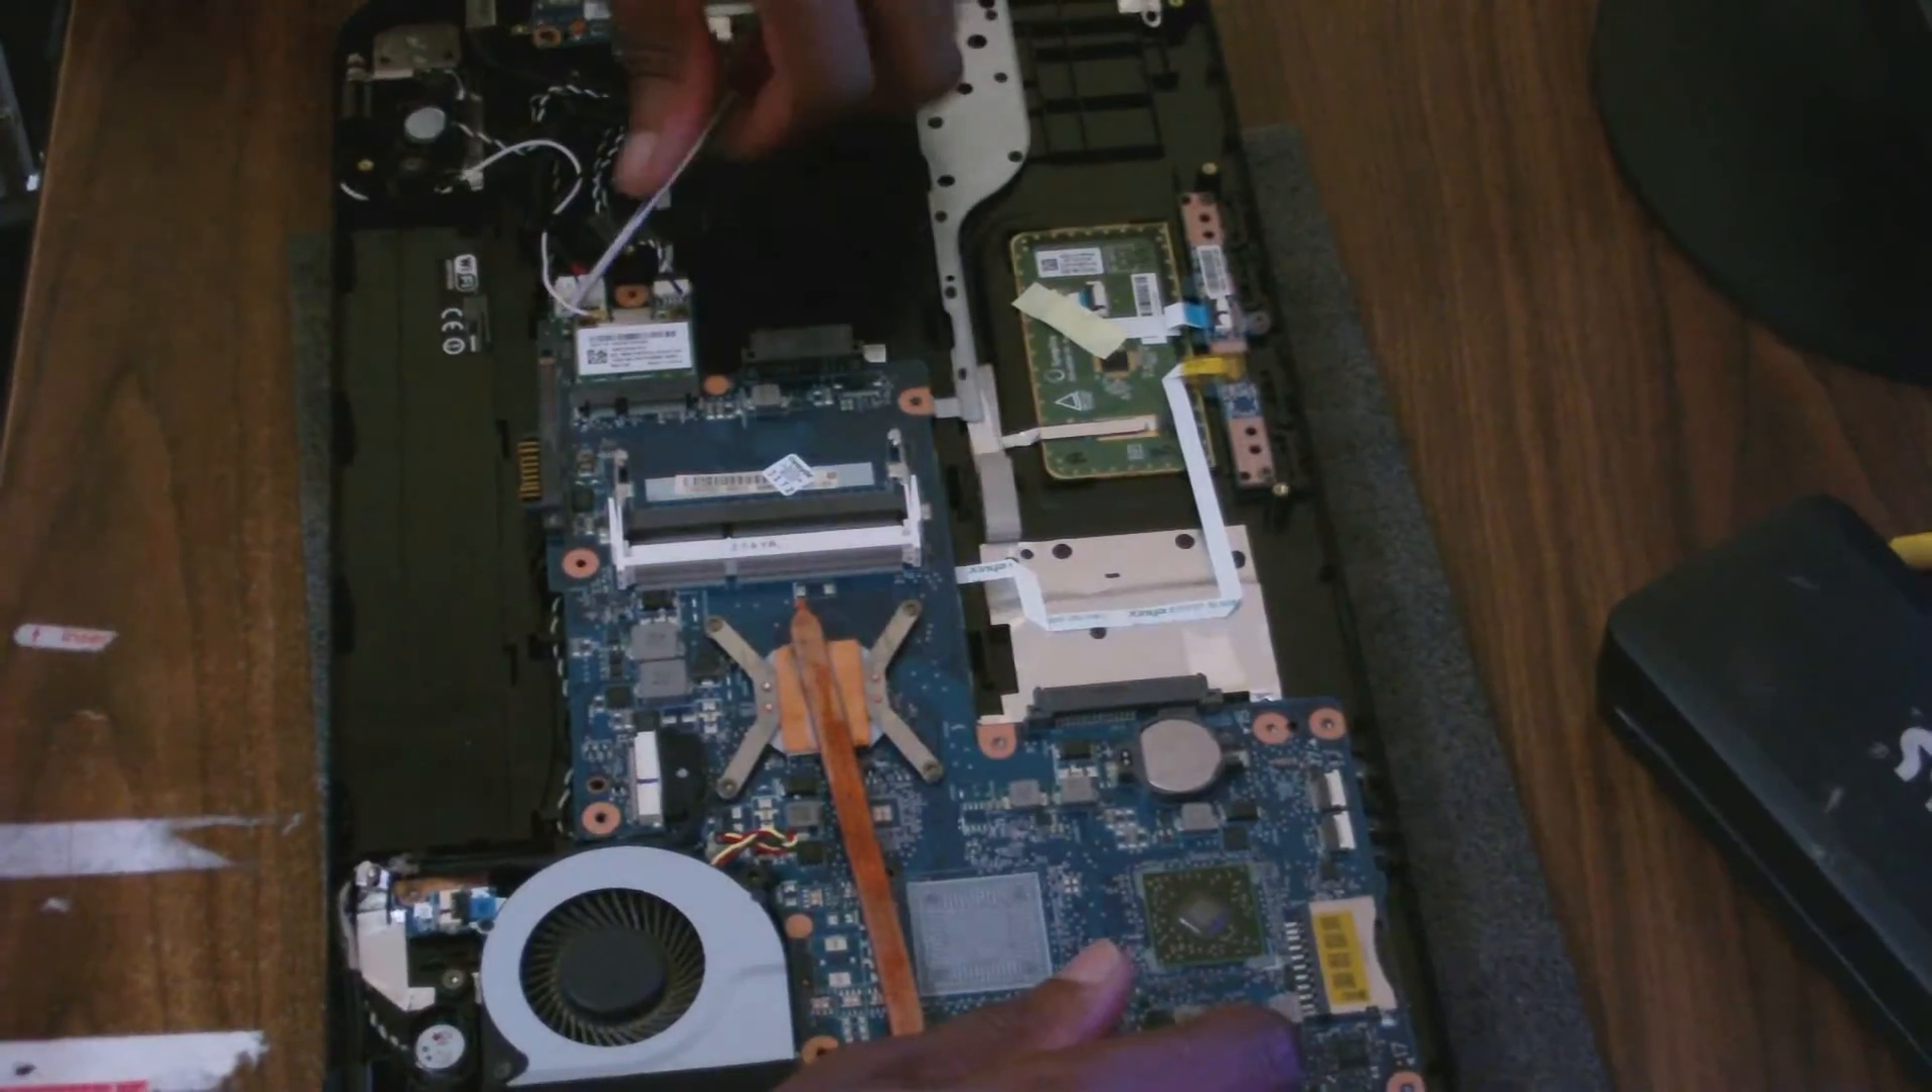I've gone ahead and removed the cover.